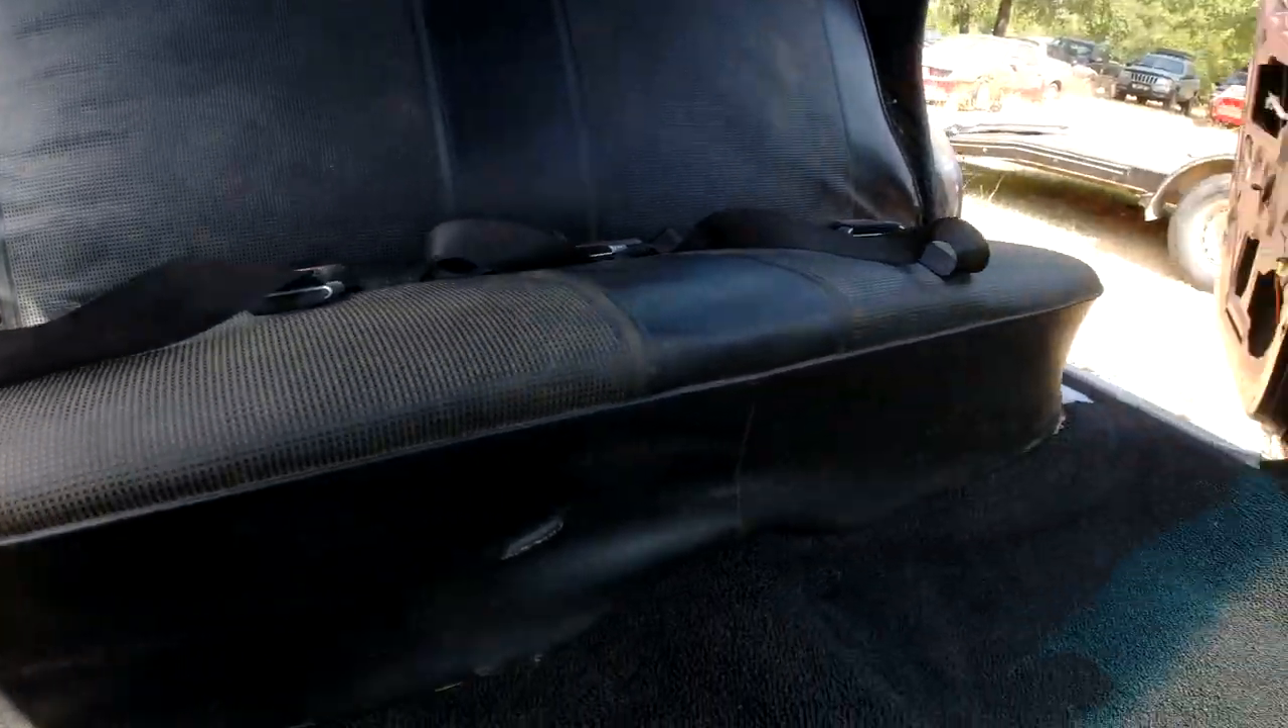I got the back seat in.